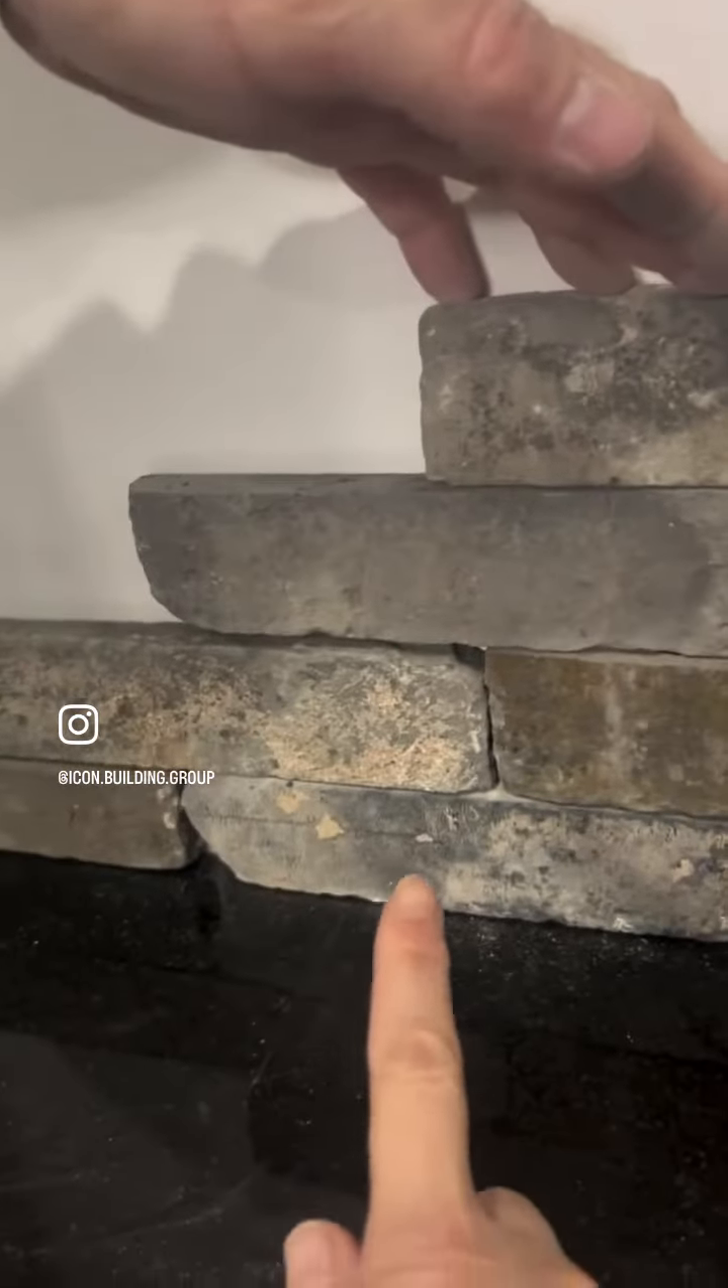Here's our dry stack, and if we zoom in here, you see this gap right here or a gap right here. If you imagine a whole wall of those gaps where you see your wall color pulling through, that wouldn't look so cute.